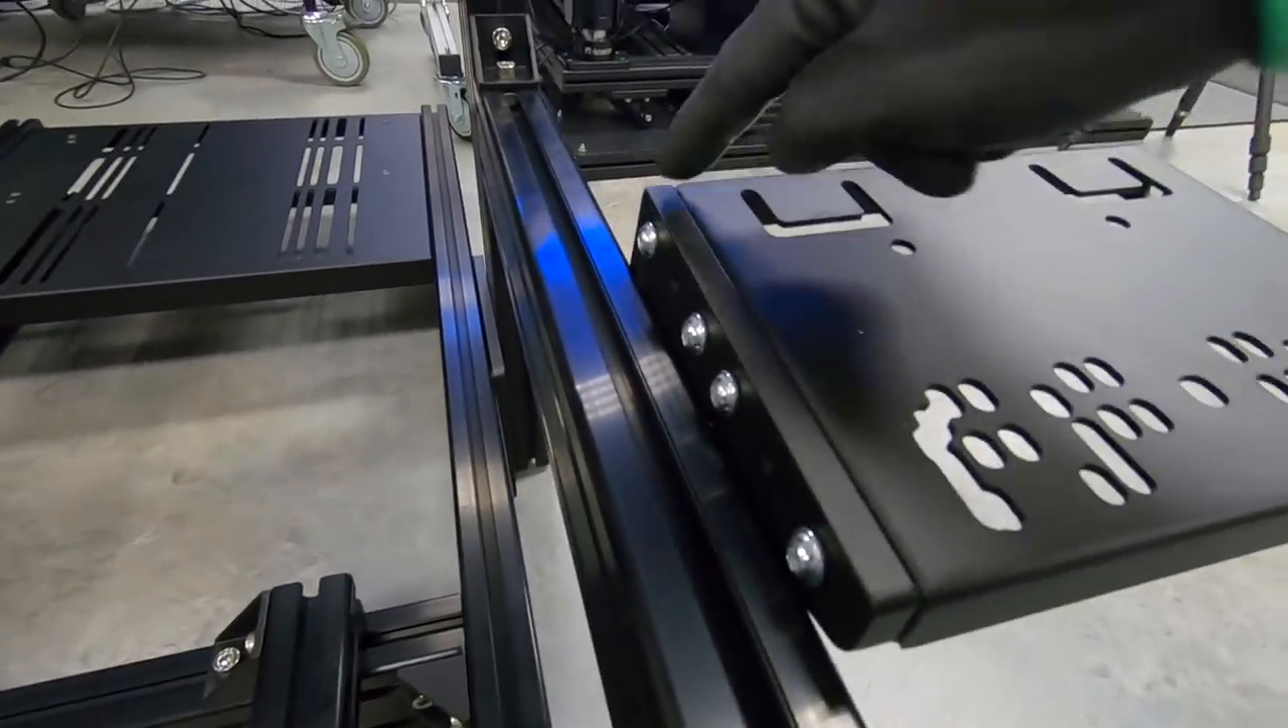We have four of the bolts that are in this 10 millimeter plate that are attaching our steel plate.